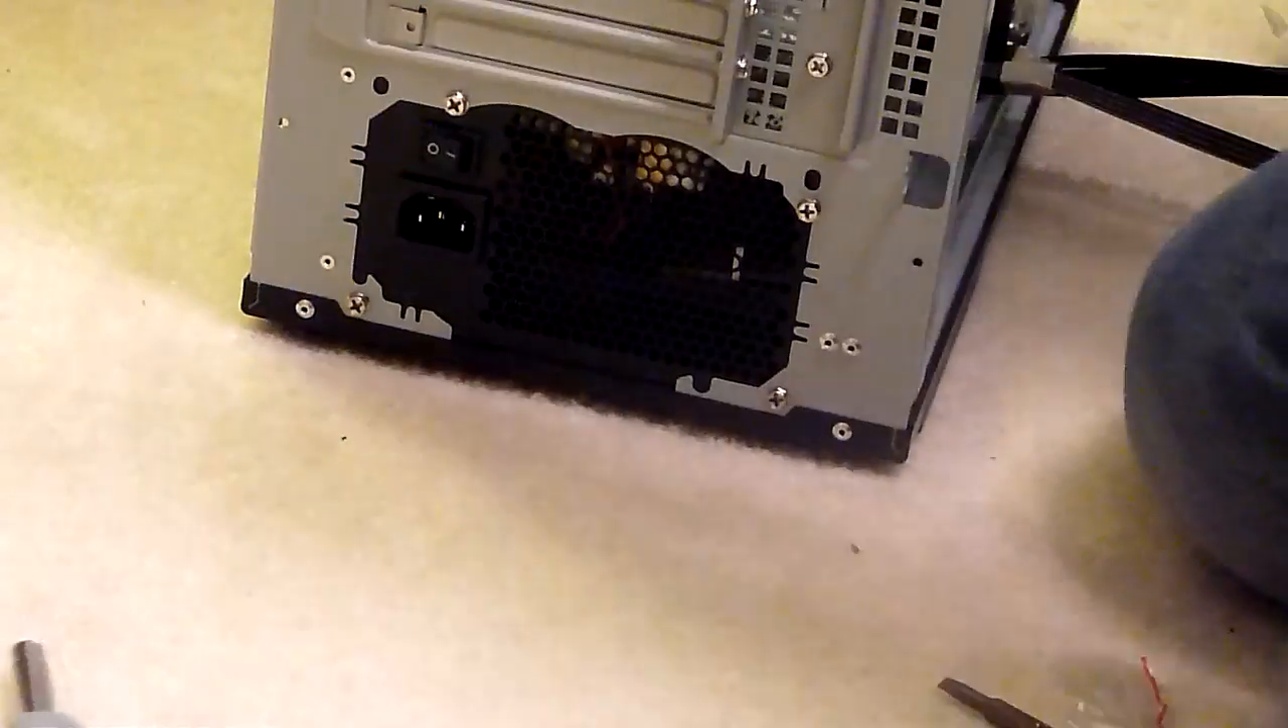All right, so now the power supply is in there.